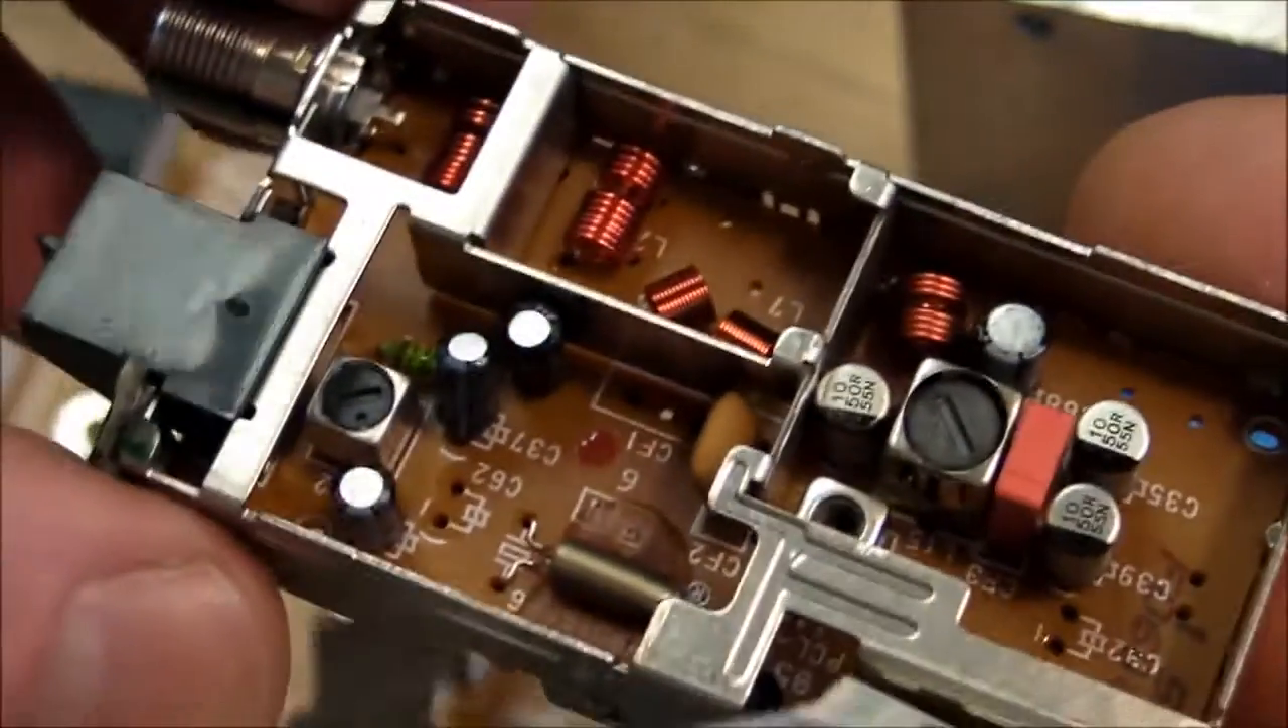I took the covers off already.